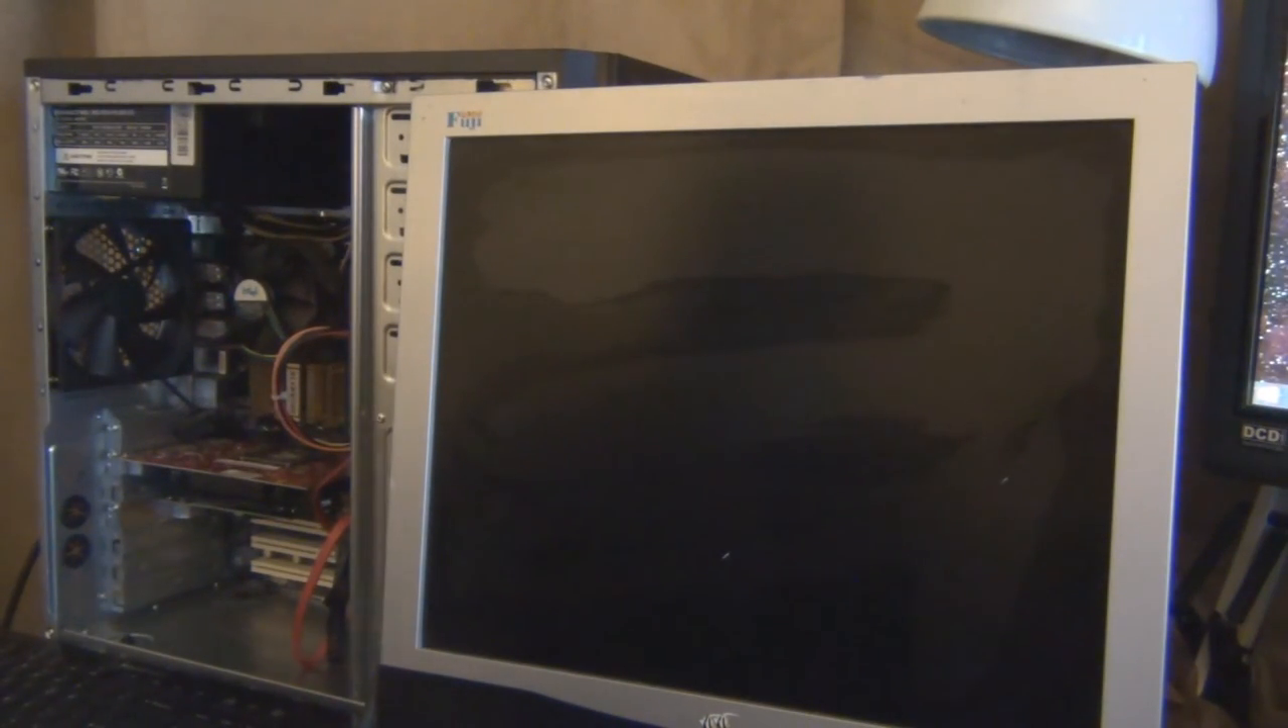And I'm not going to put the sides on yet, because it's always bad luck to put sides on a computer before you've actually posted it.